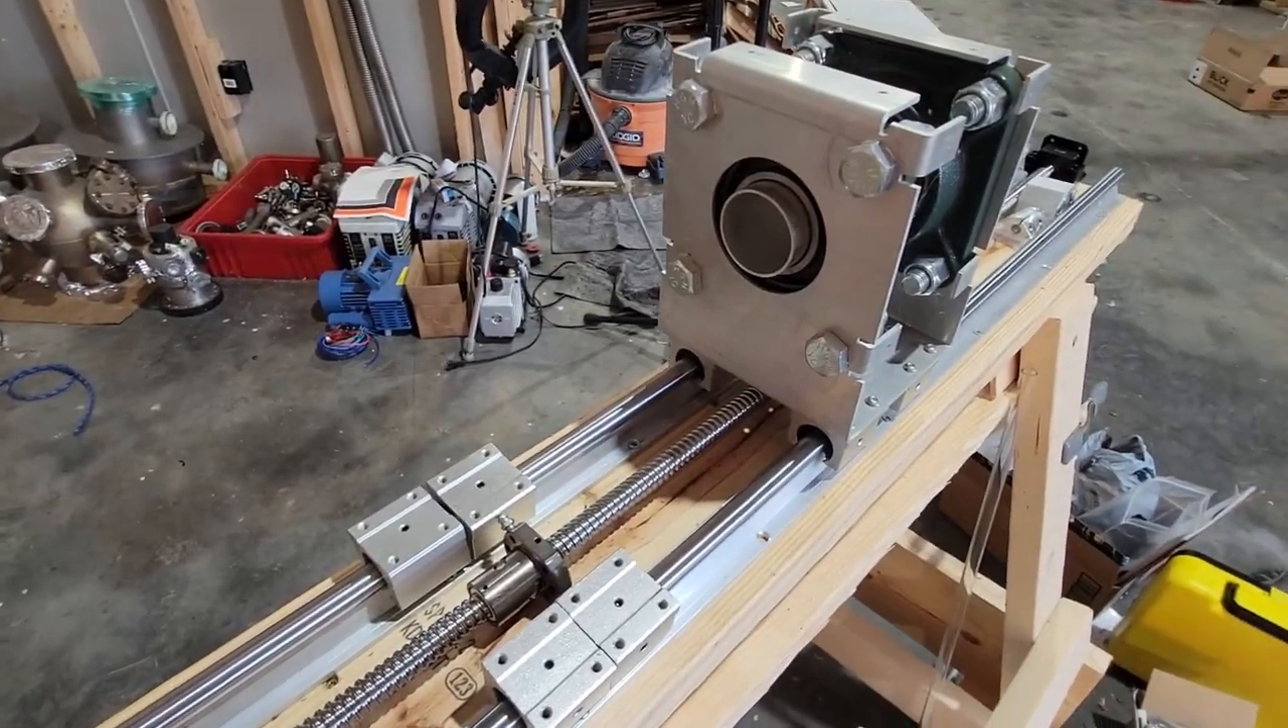You may have also noticed that the lathe is finally on rails.